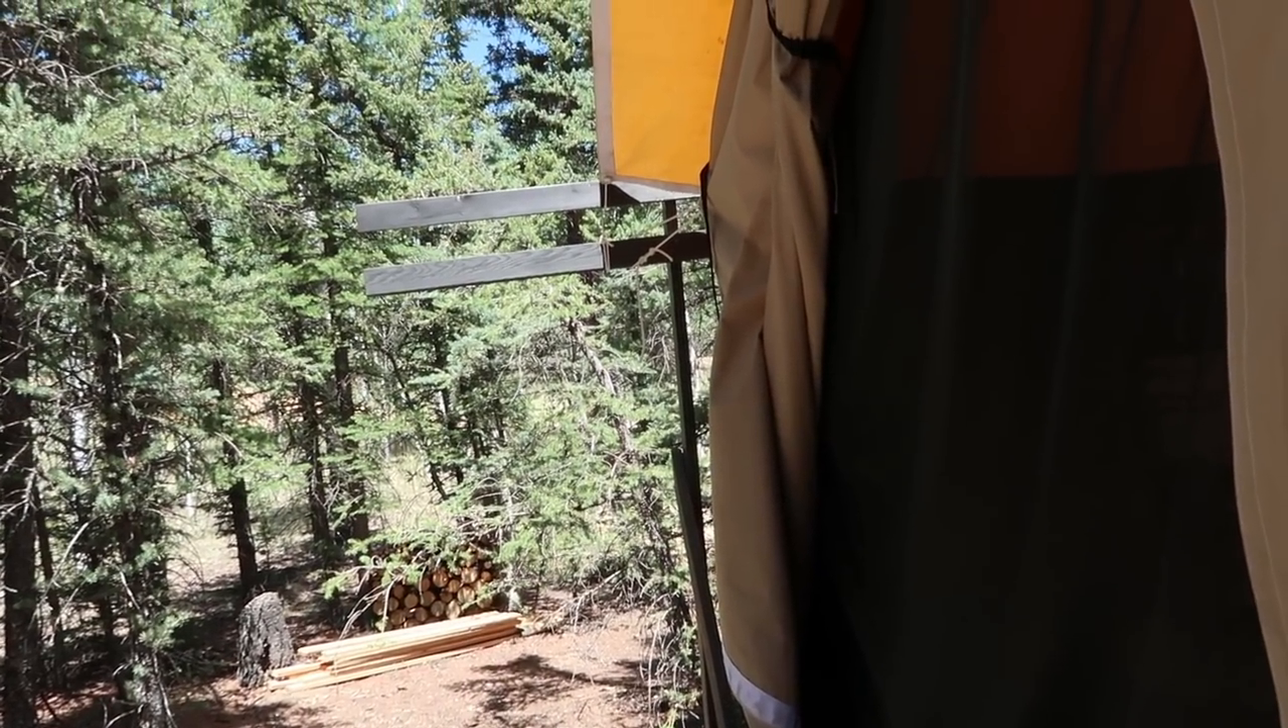You see how that um that bar is sticking out.